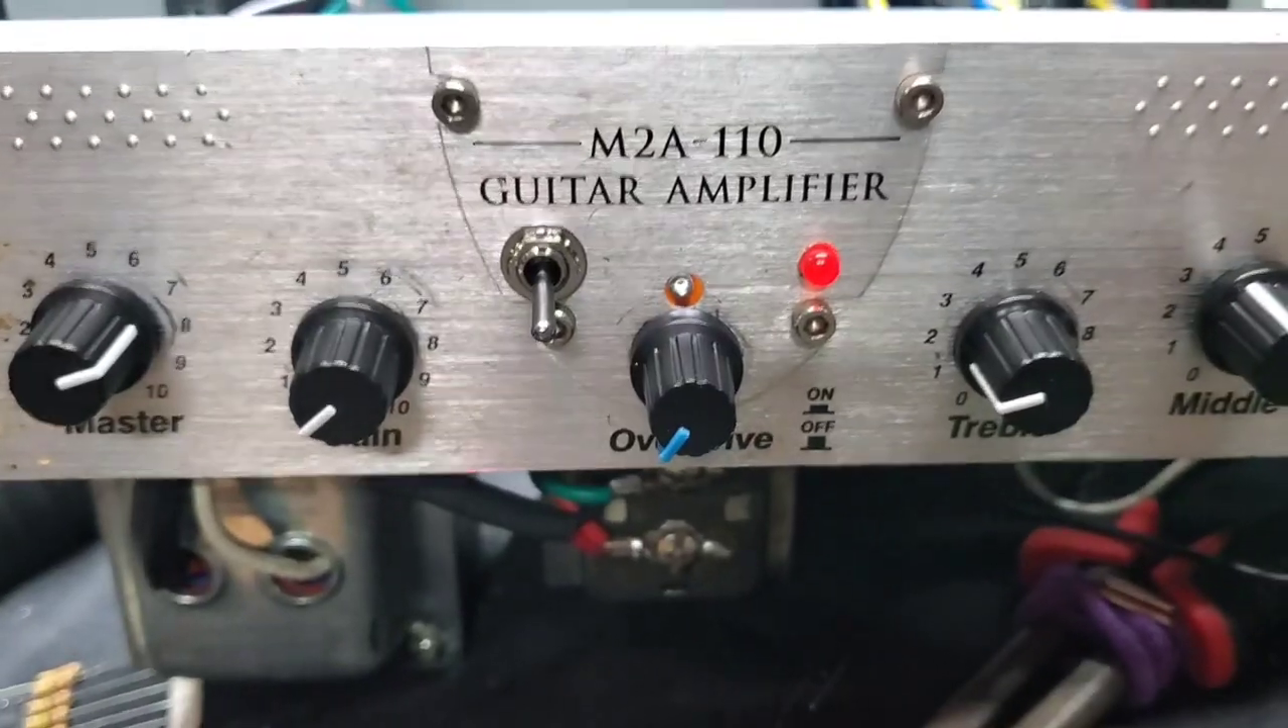That's what the front end looks like now with the new overdrive switch and the LED.